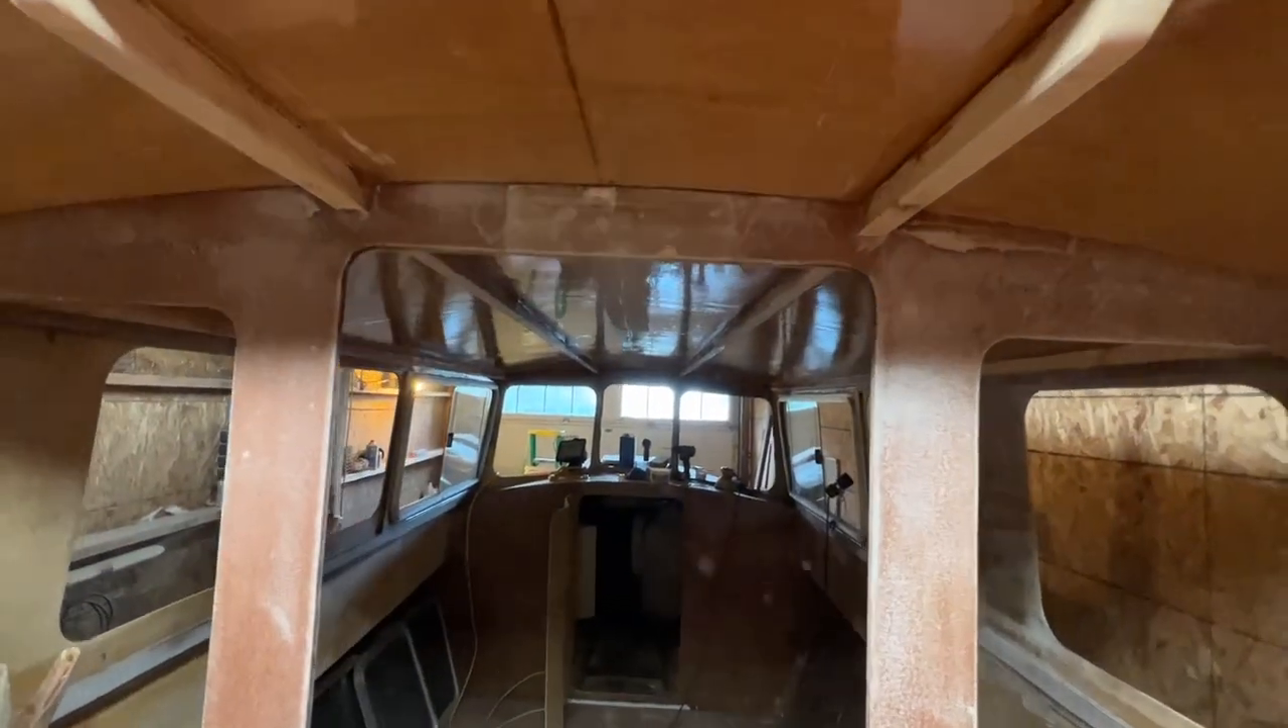What you're looking at here is the roof of the Great Alaskan fully installed.